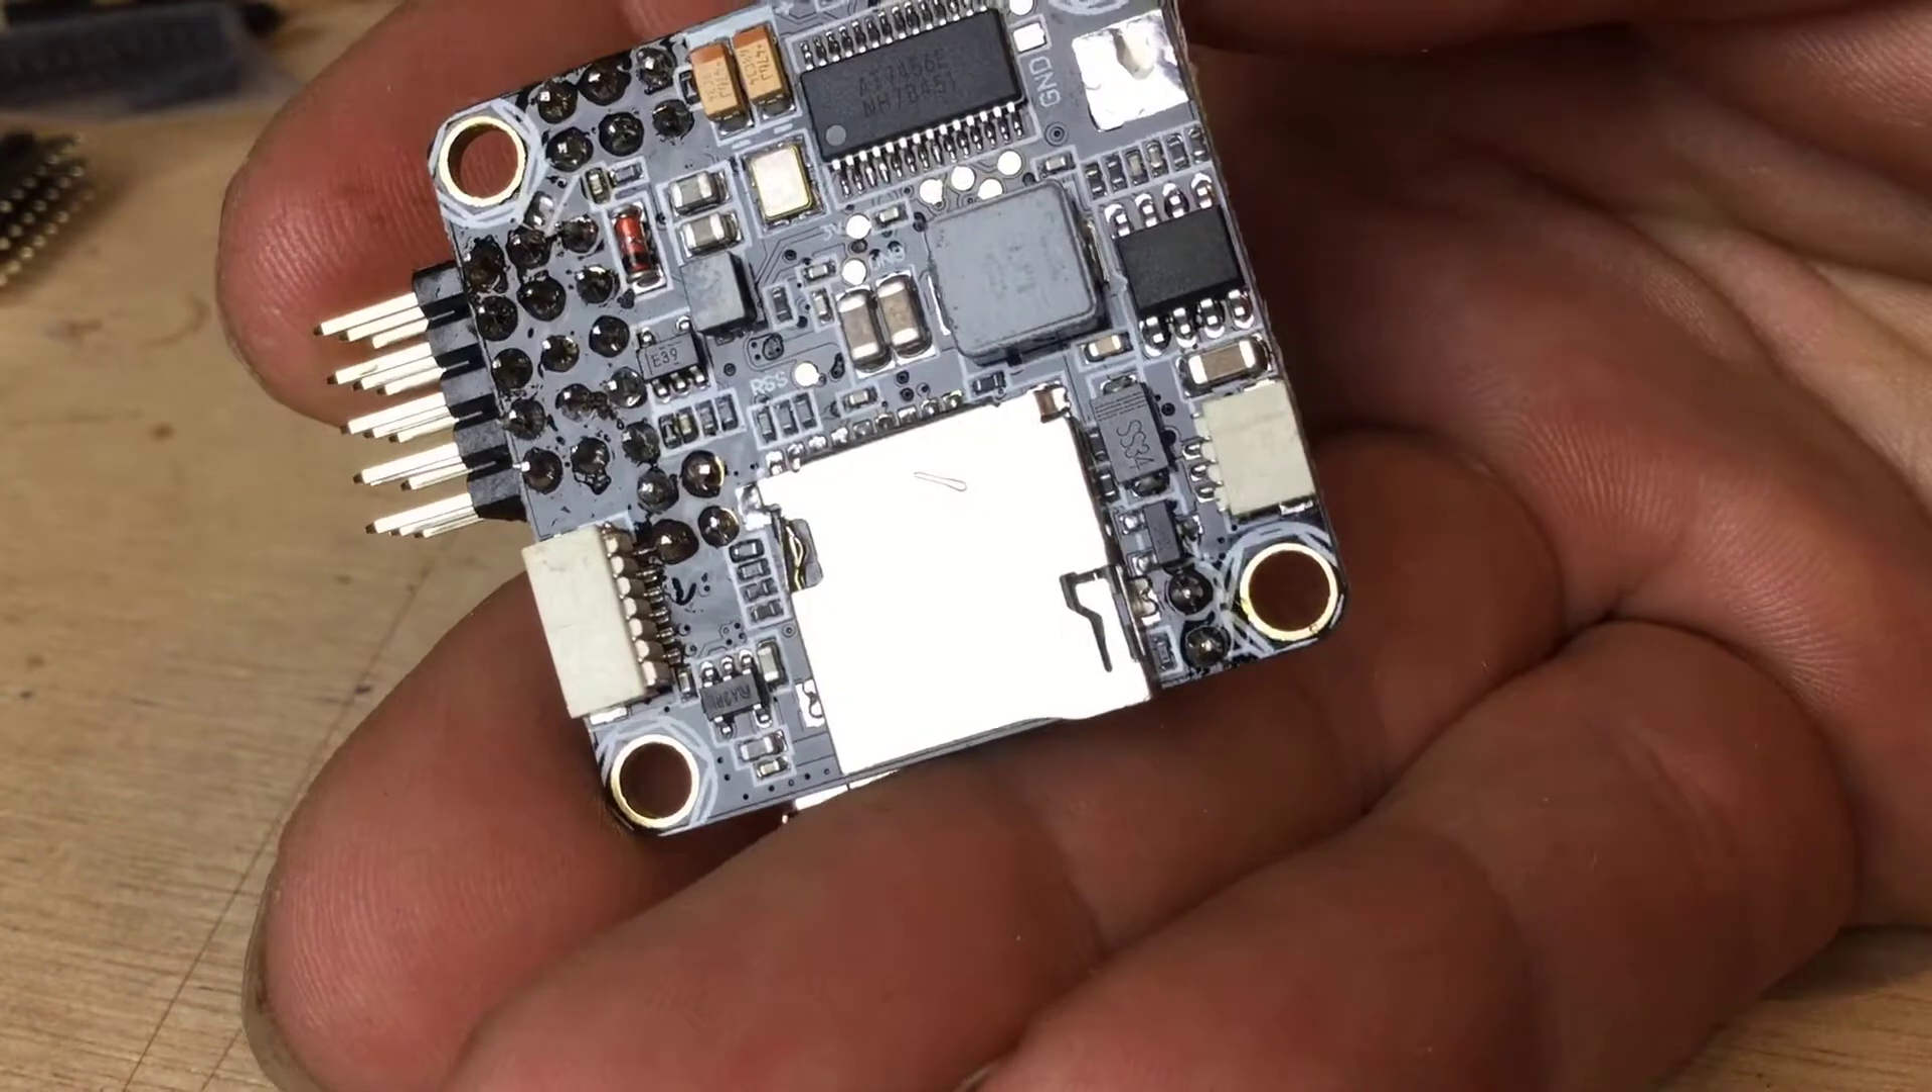So i'm going to make sure we're focused in and you will now see that we've got all those pins all nicely soldered up.